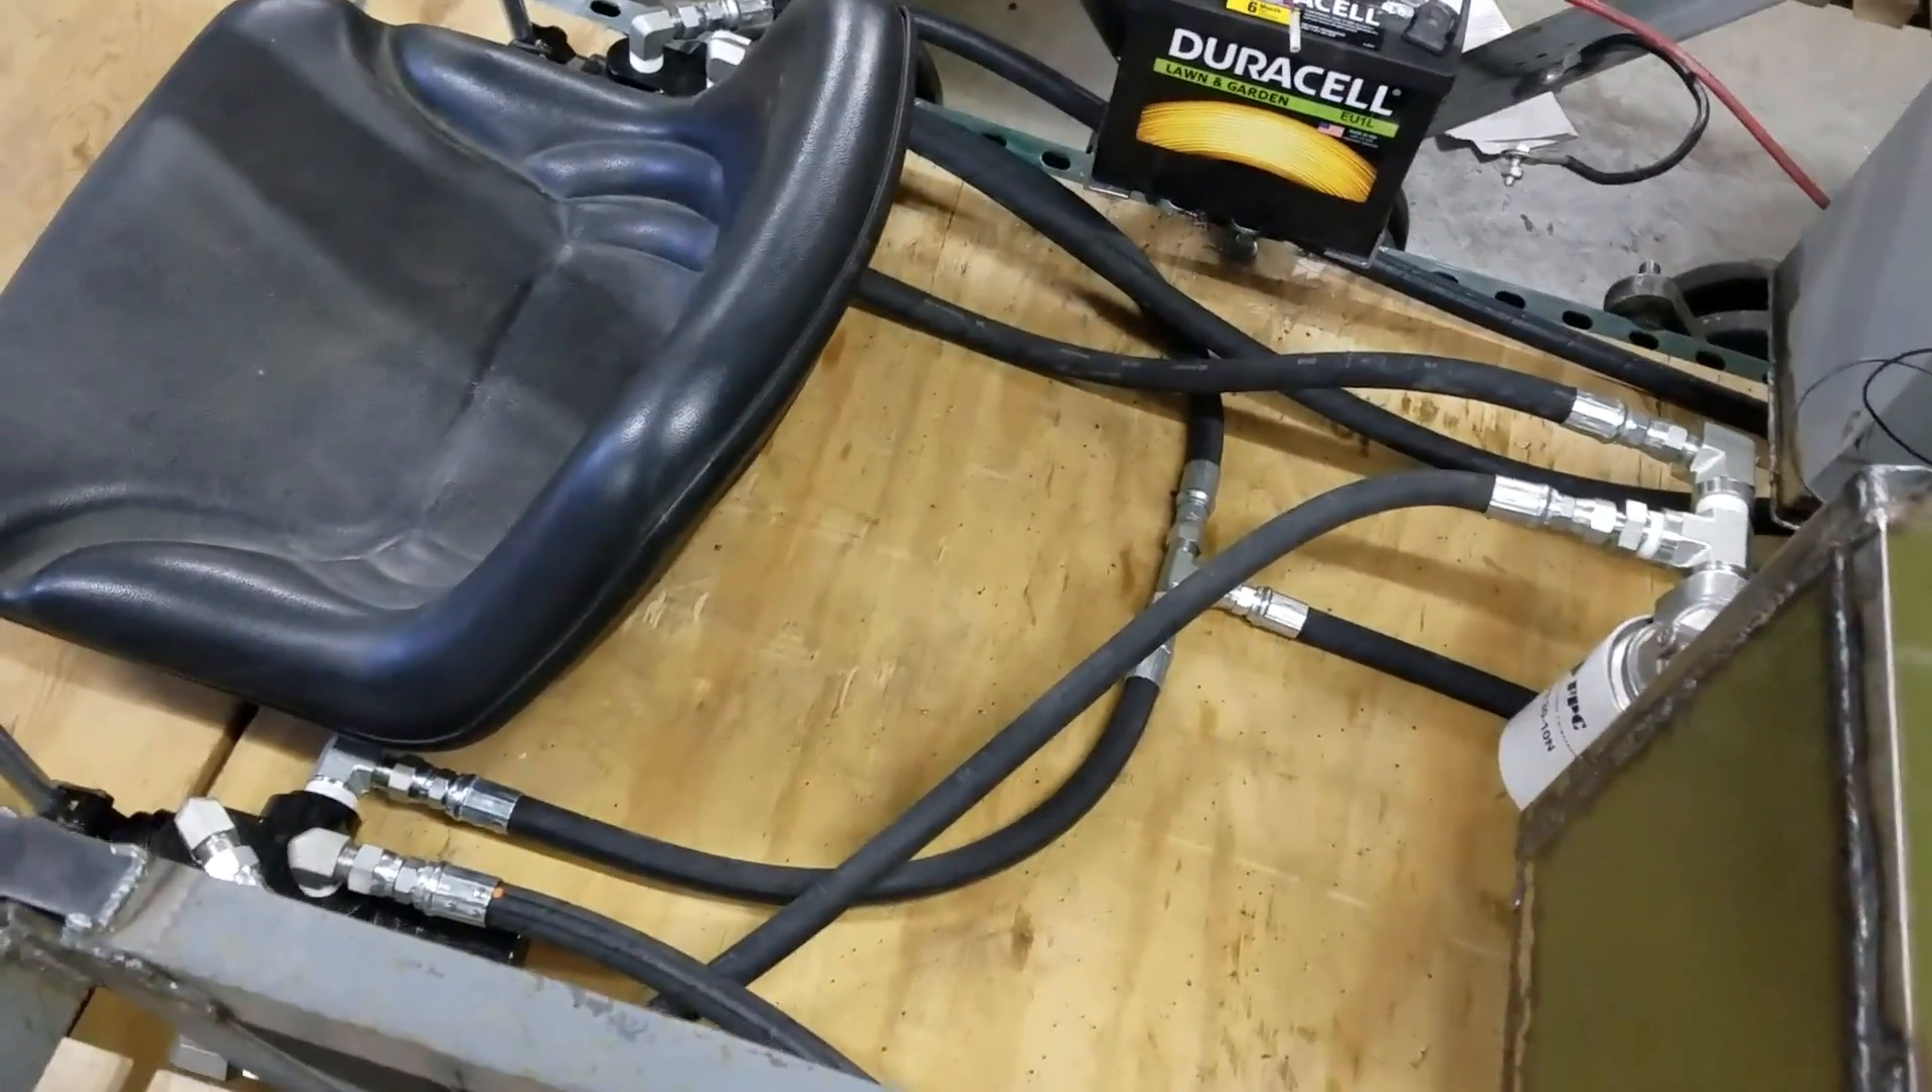You can see right here all the hoses in there Nicely hooked up.